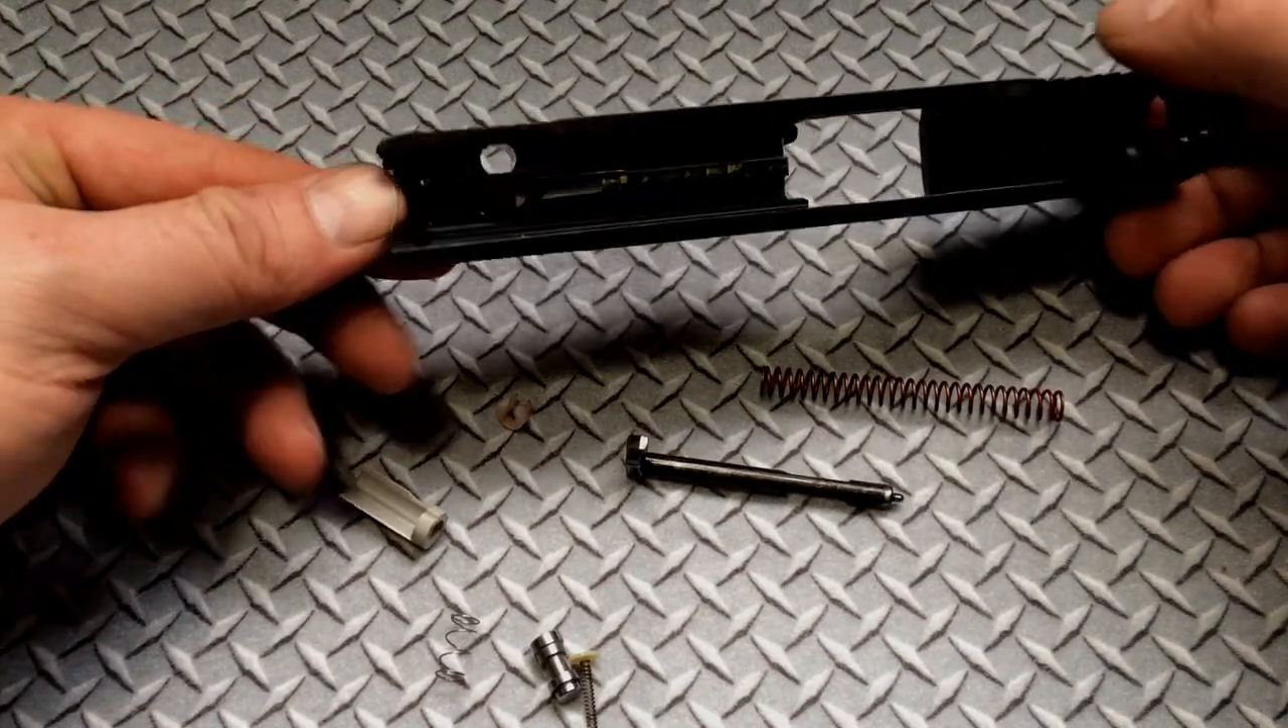The slide has been completely disassembled.